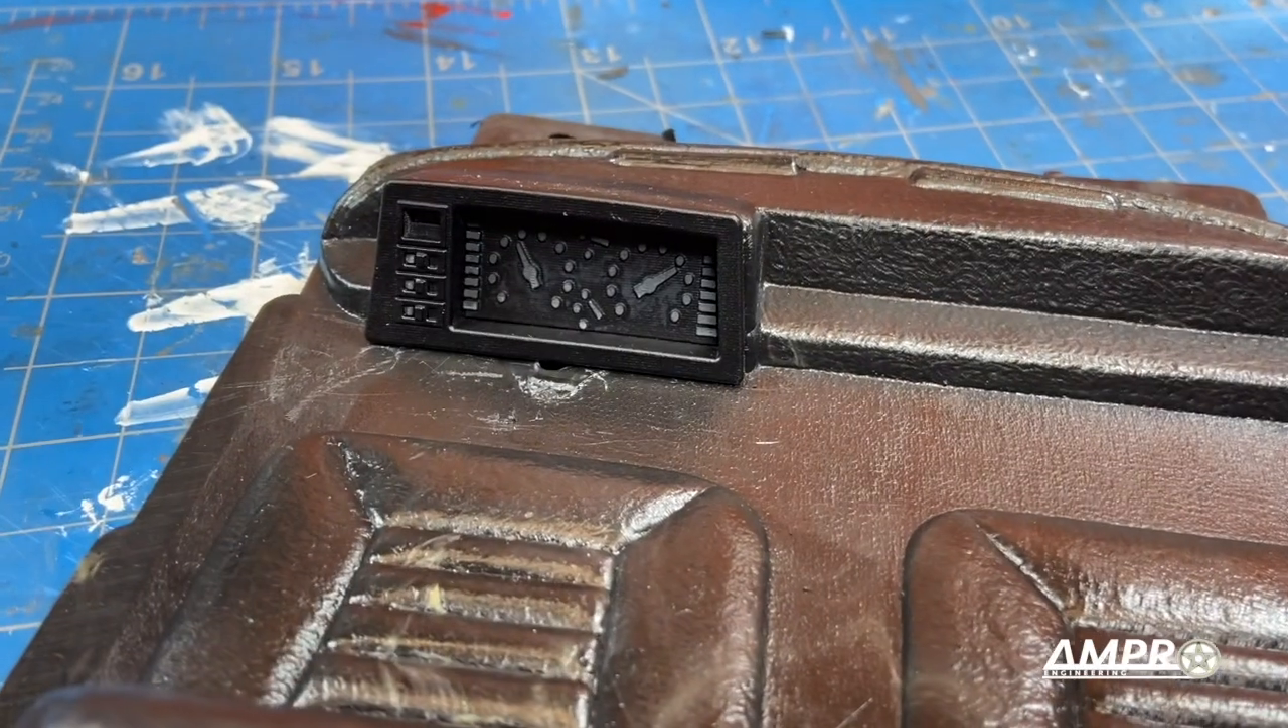And the cluster is installed.